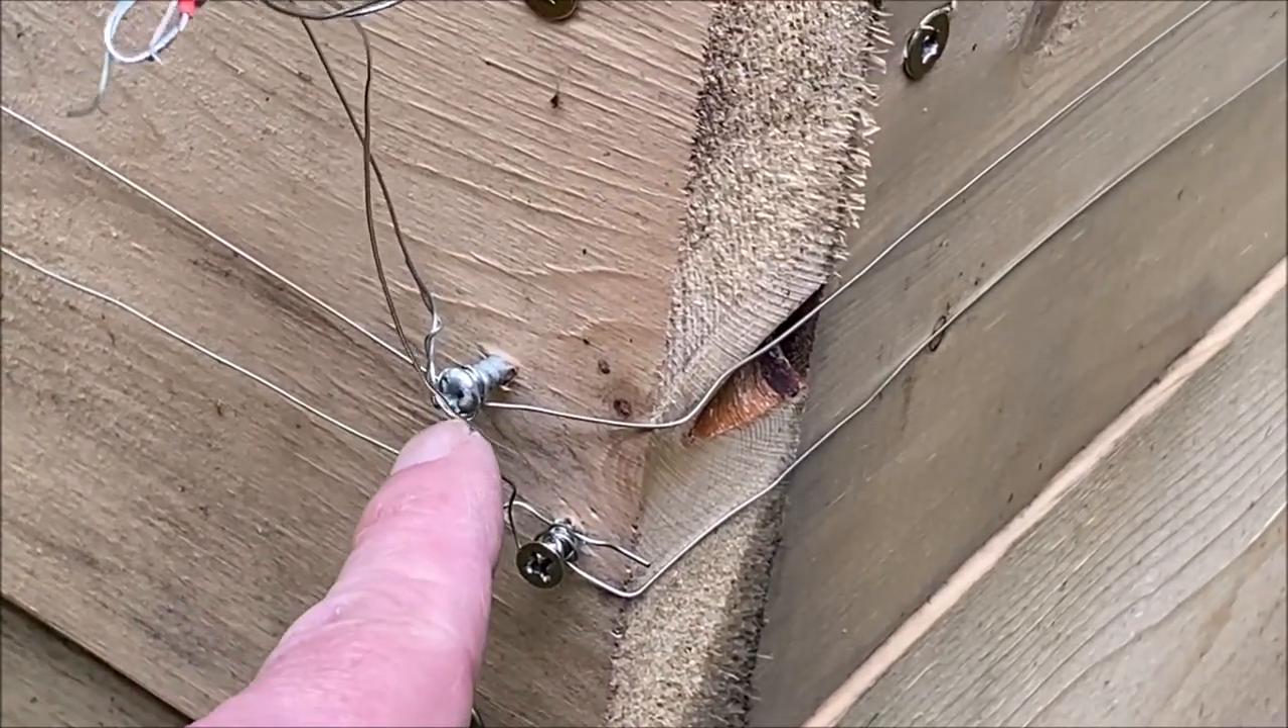So I've got one circuit wrapped around a single screw on the end, and that goes all the way around.